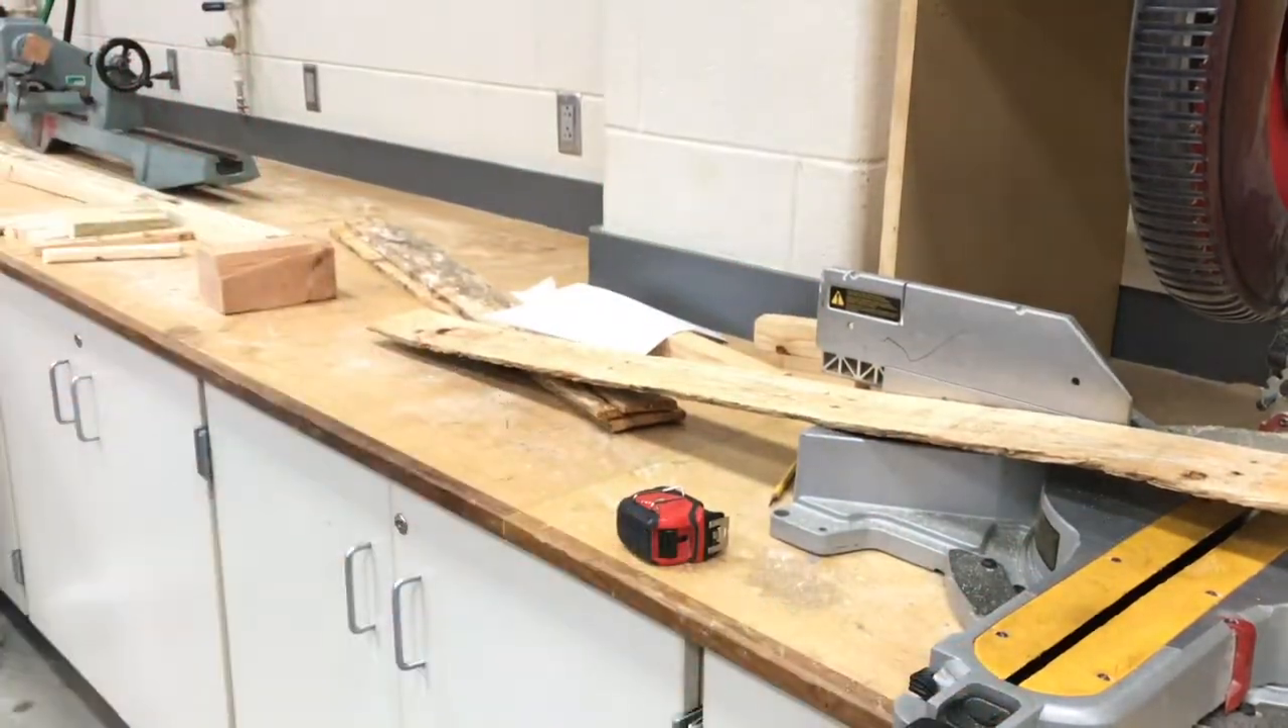So right now my work piece is not flat against the table.